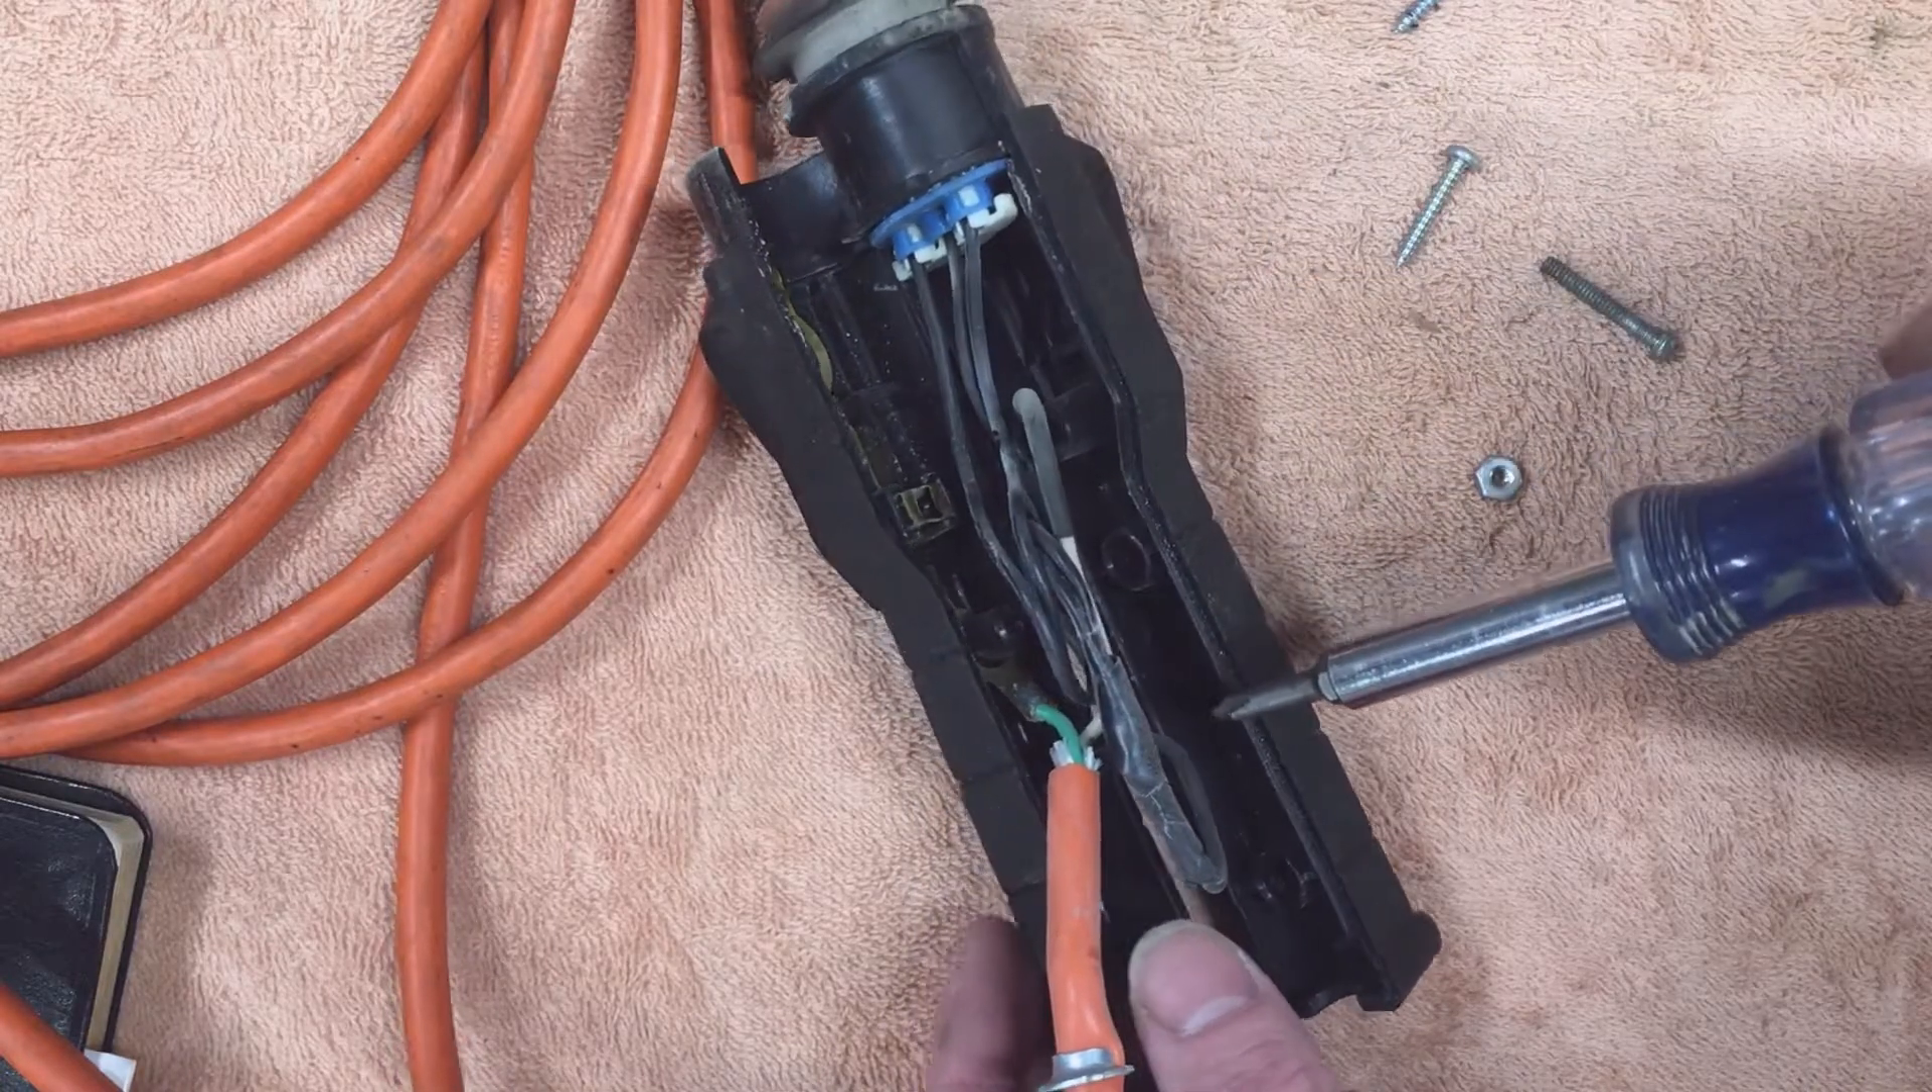I've added a socket a headlight socket pigtail right here and then it gets sandwiched into the housing.